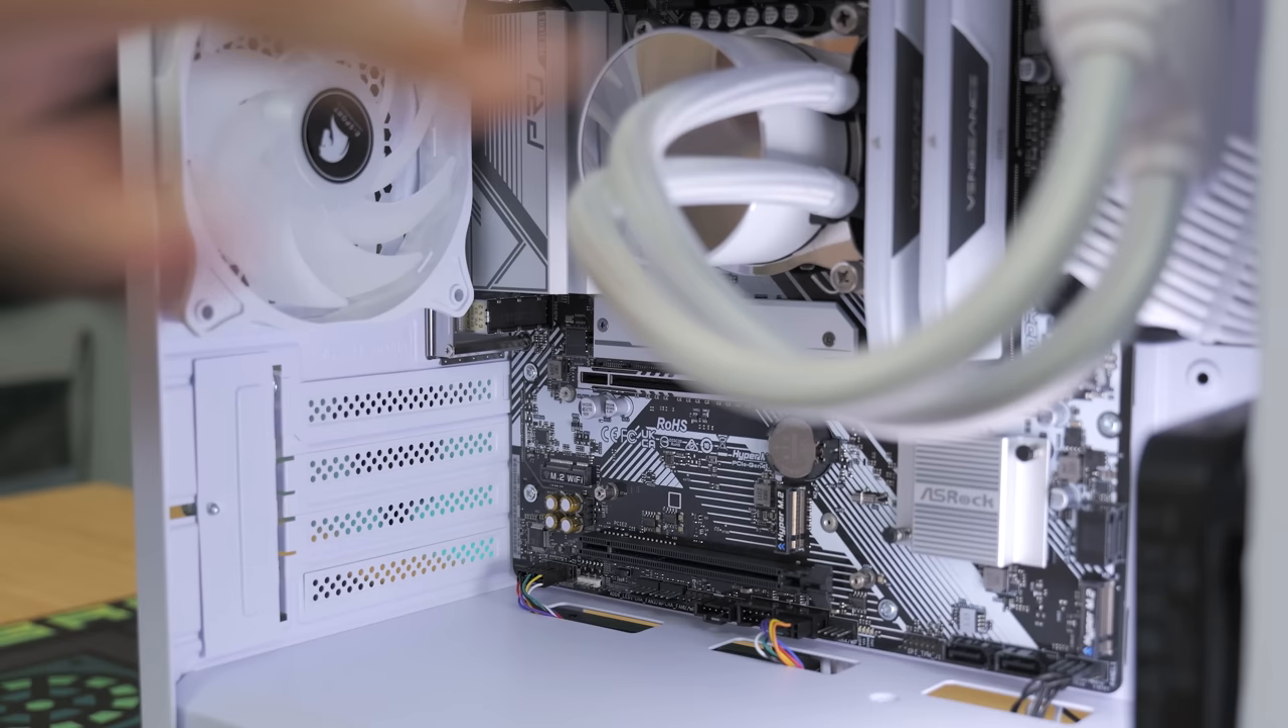So now everything is basically plugged in minus Matt needs to get the graphics card in.